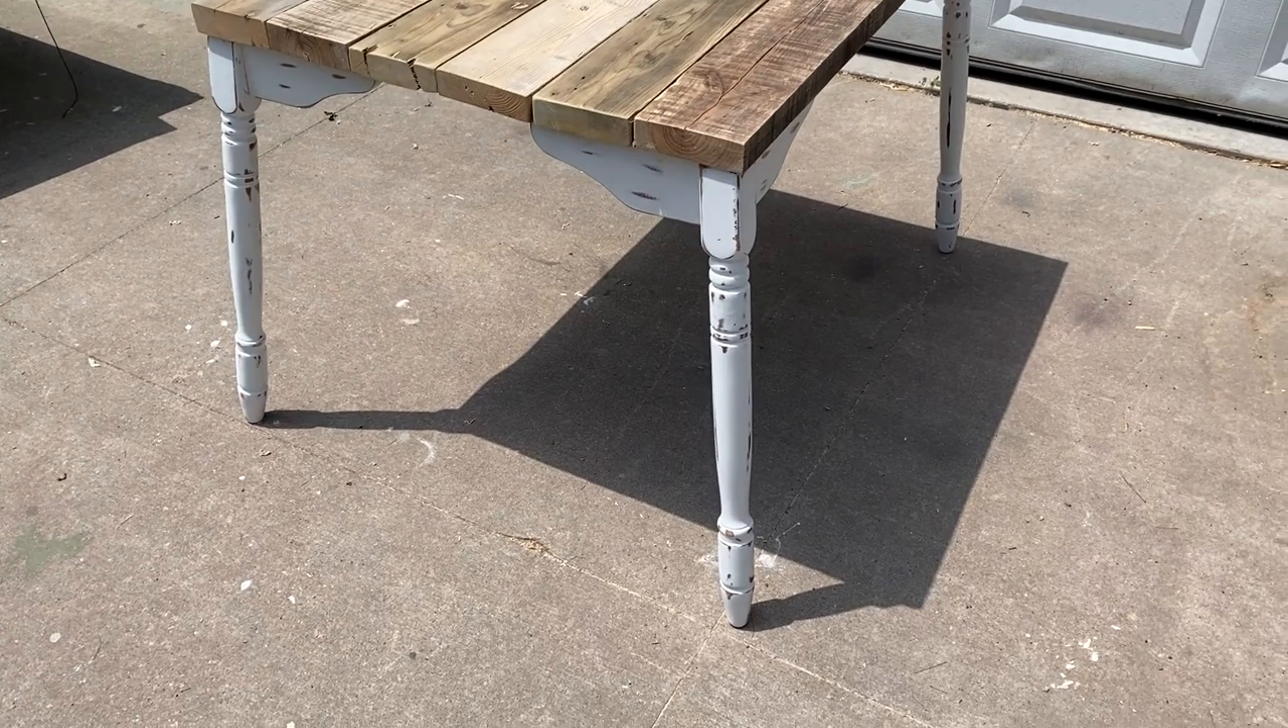So this is how far I got I put the legs on.